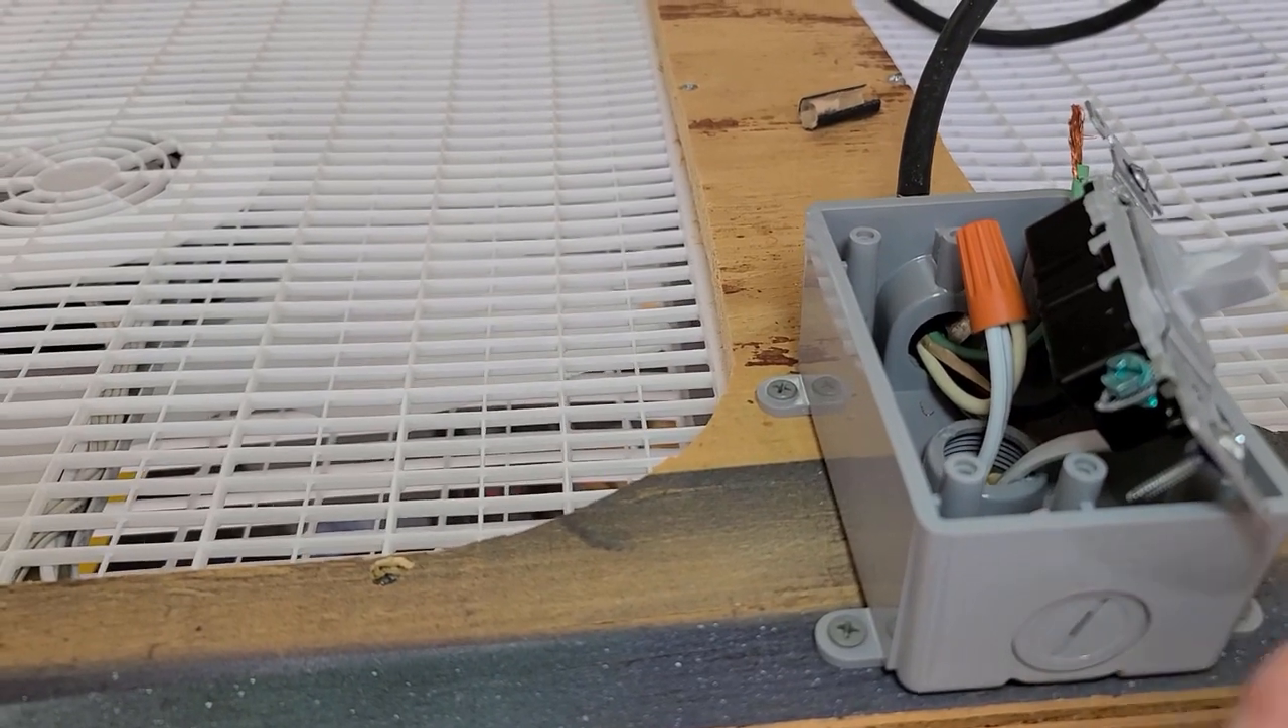So I put and mounted a switch box on the outside.